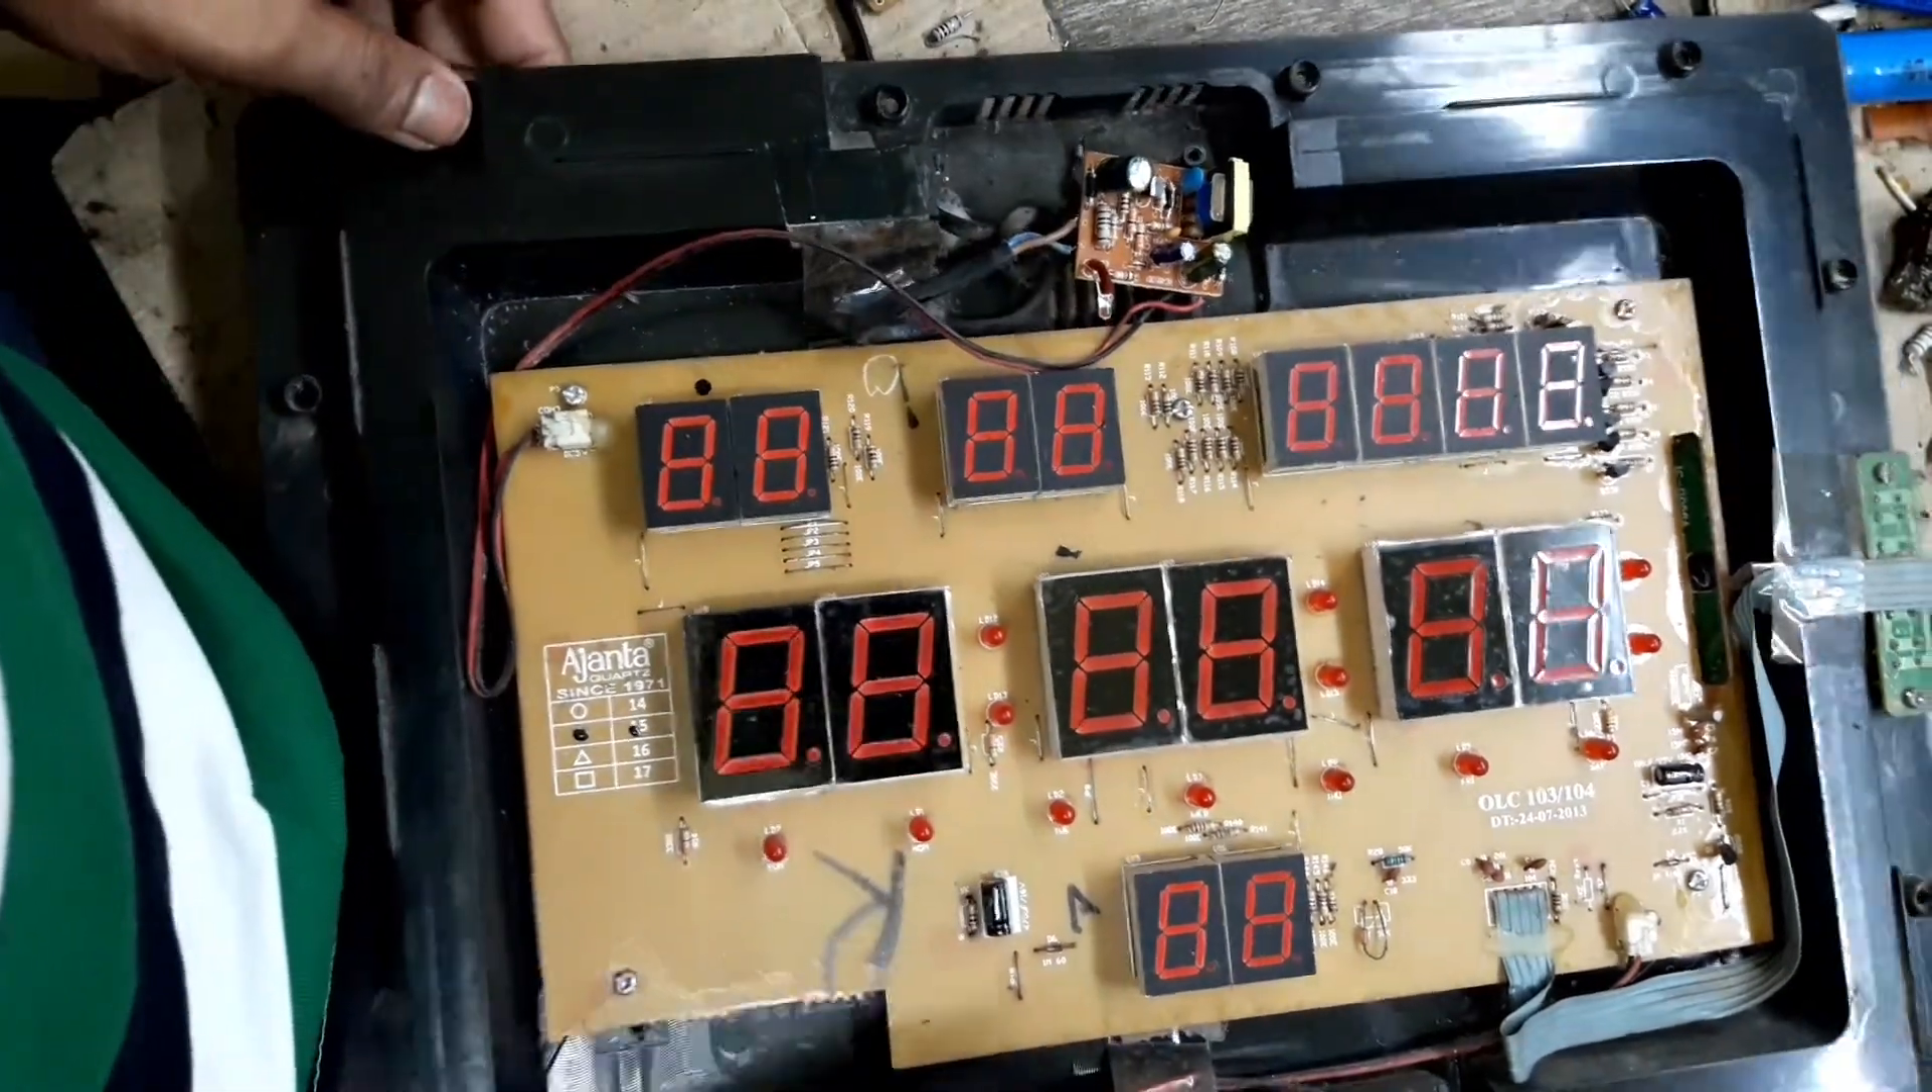देखिए अभी हमने सर्कीट को लगा दिया है।